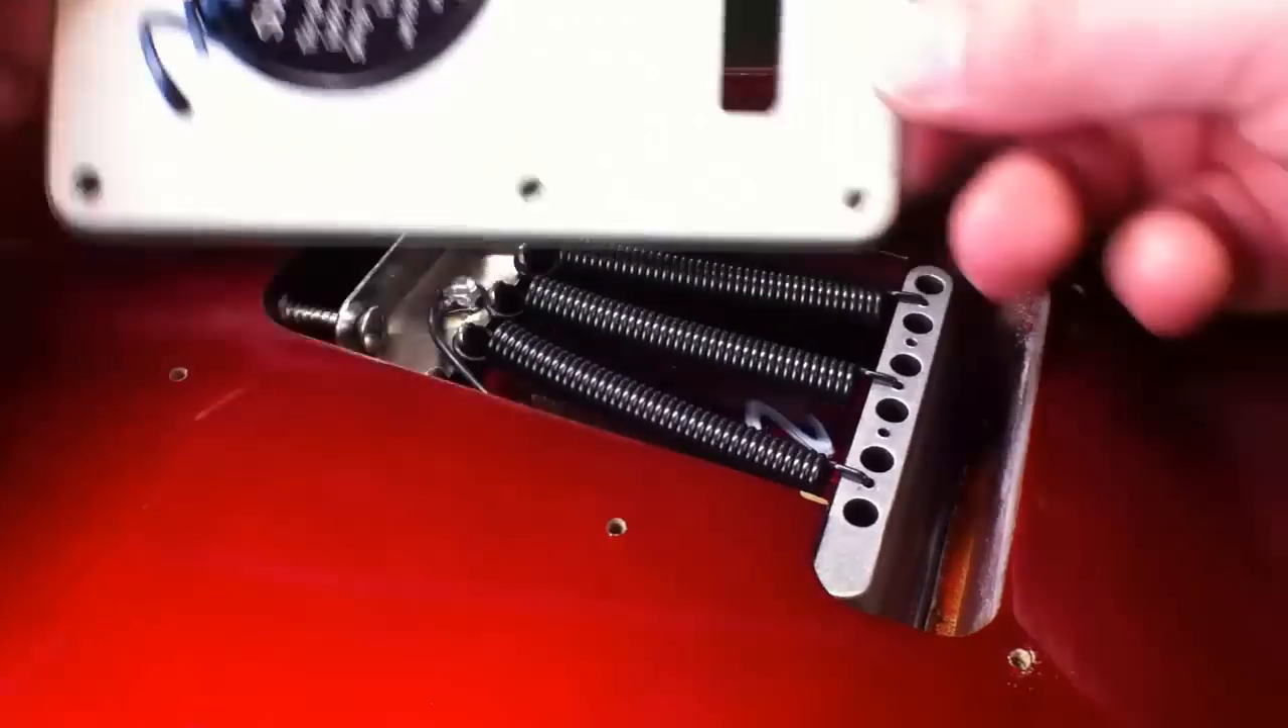The back of the guitar and I've already removed this this cover here.